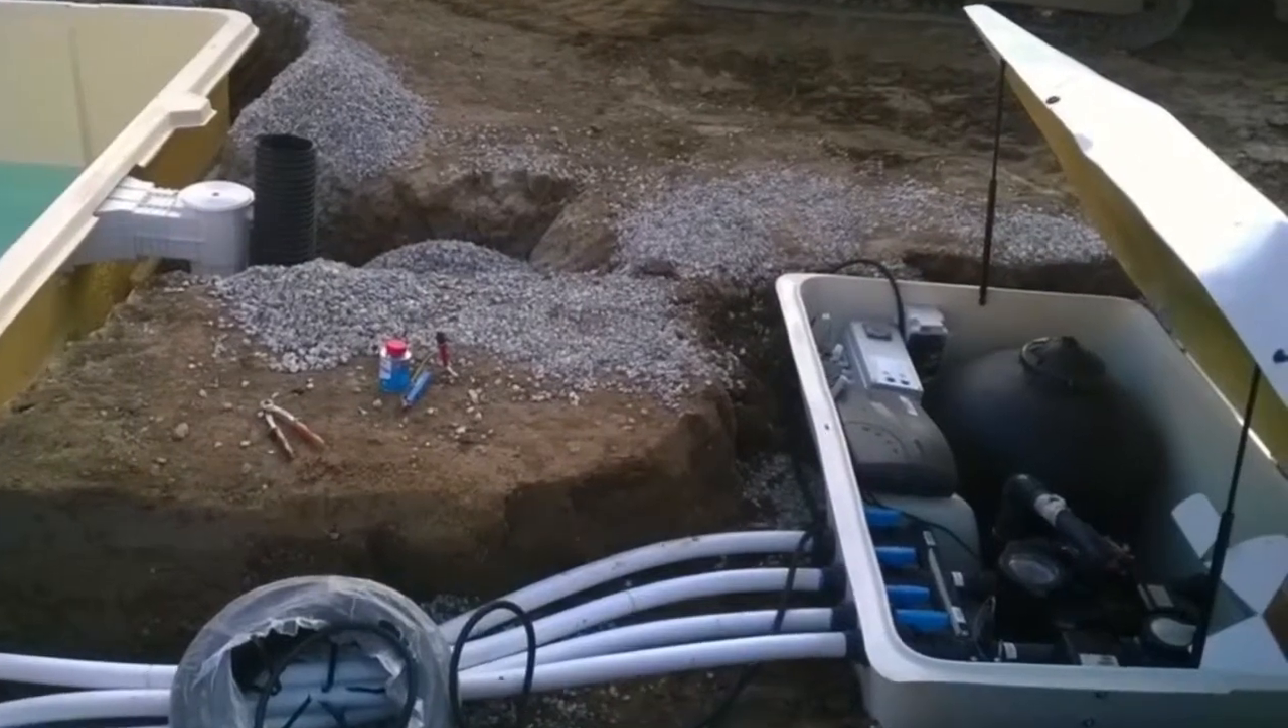L'après-midi, on a raccordé tous les raccords hydrauliques à la filtration qui arrive déjà pré-montée, on la voit ici.